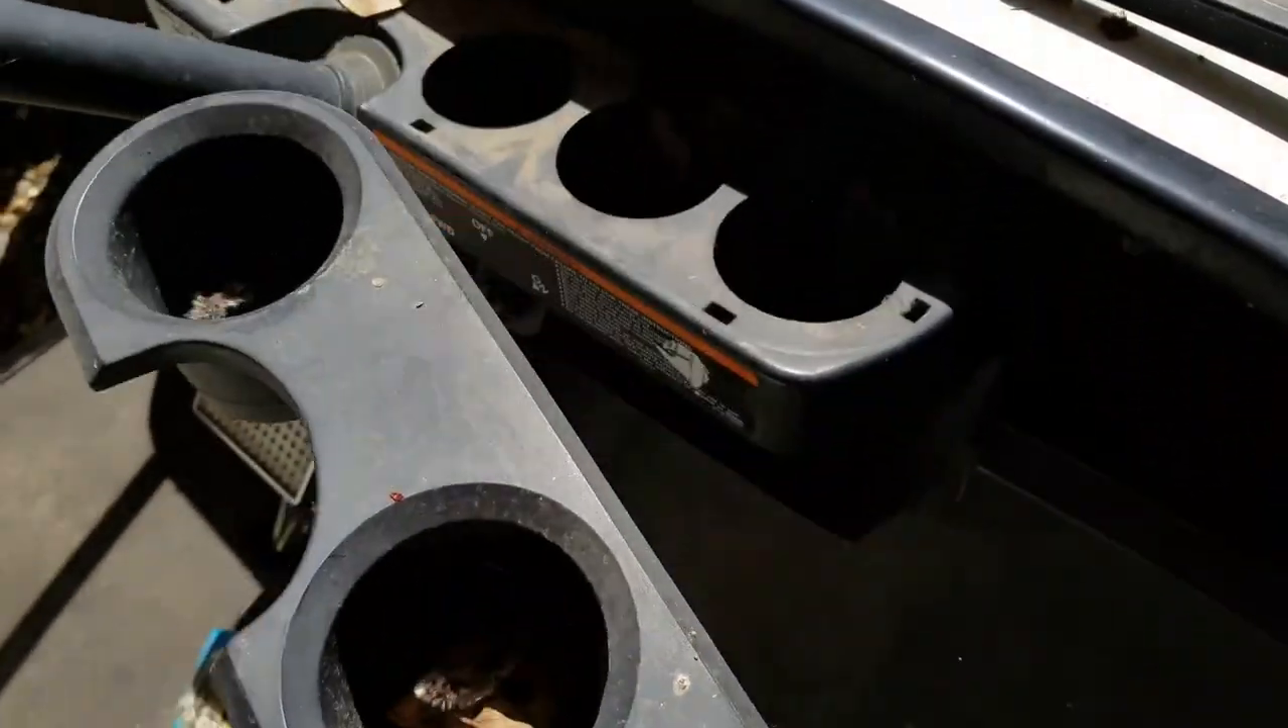I've popped the cup holders out very easy to do.